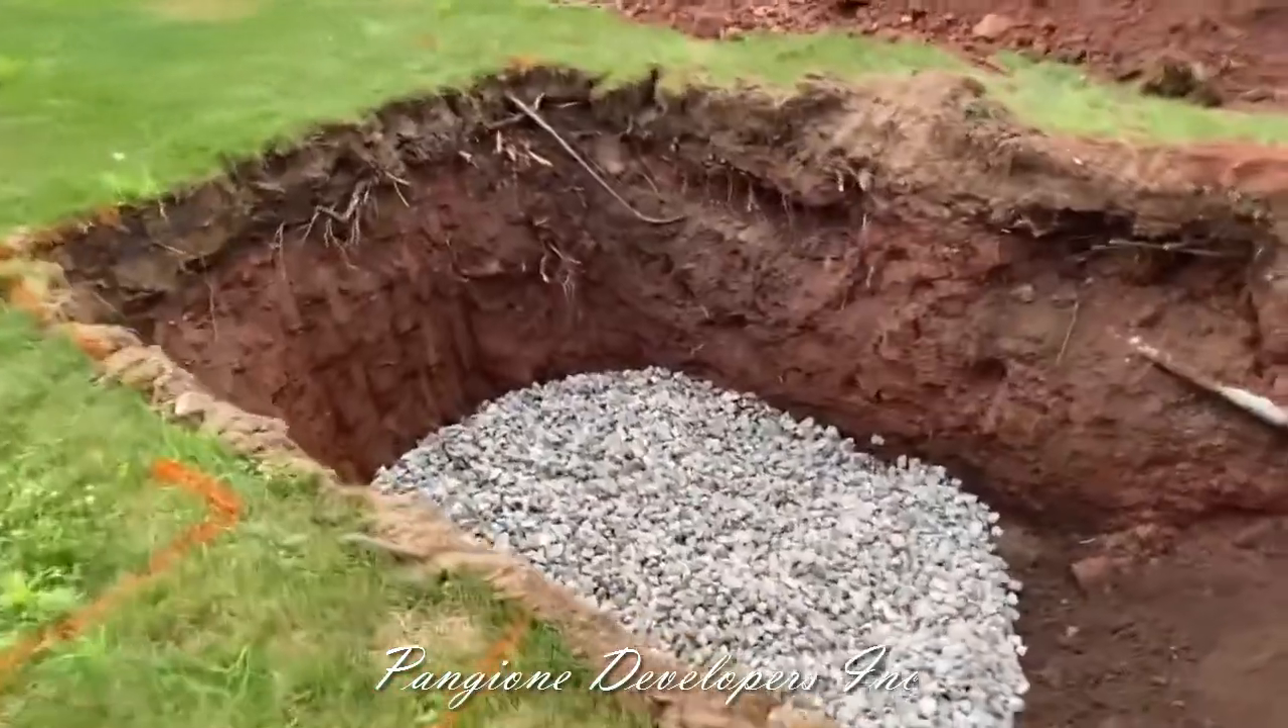All right so right now we just put a three inch shoulder stone along the base and we're going to chain that up.